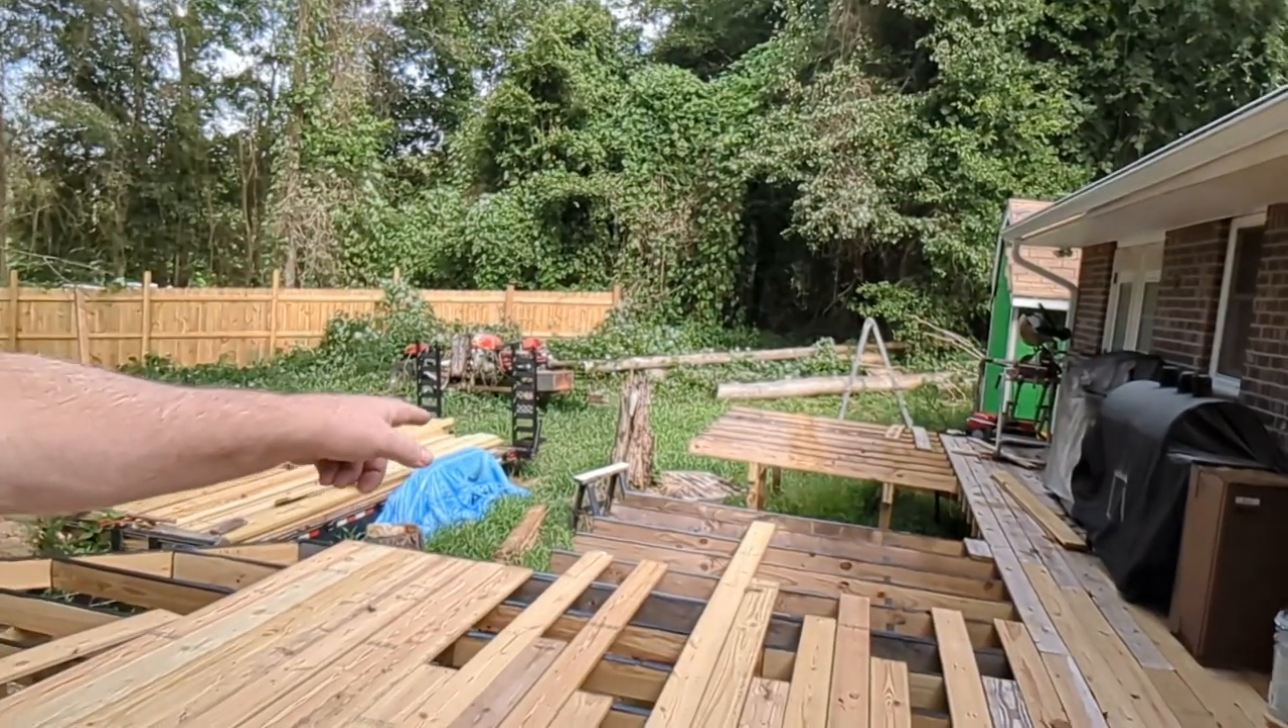So, what we have is just this much decking here left to complete on this part of the deck.